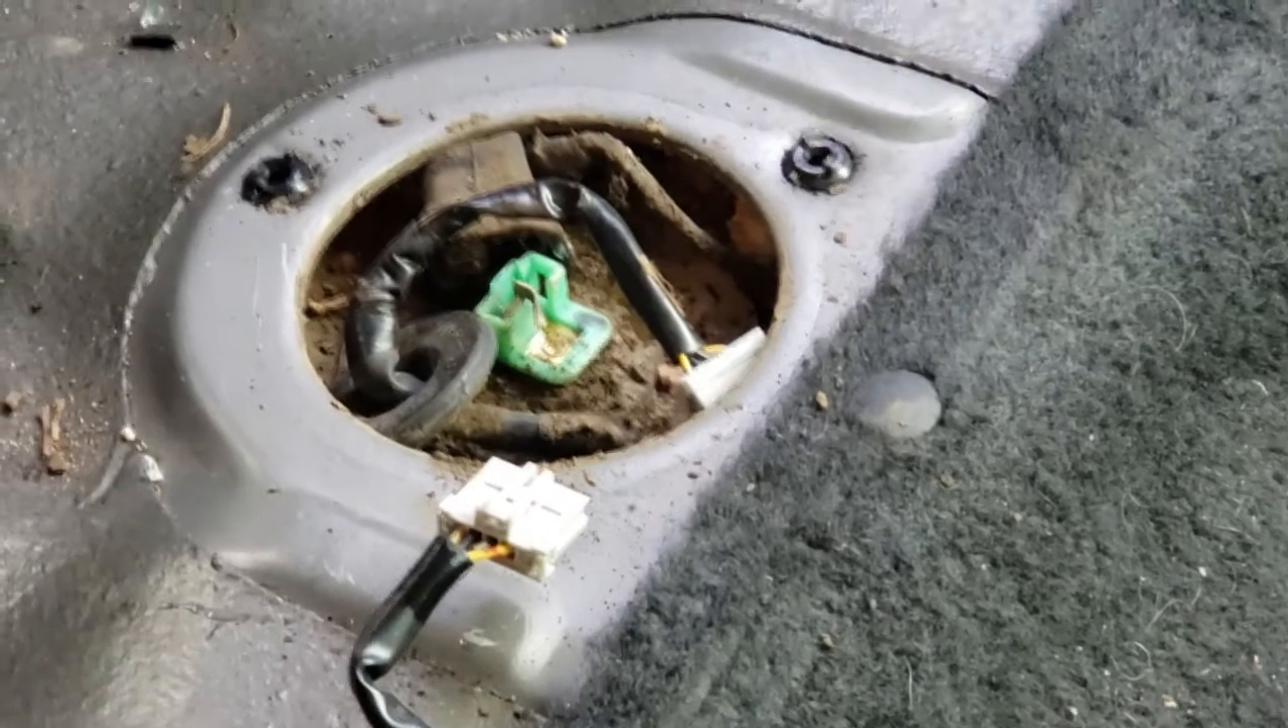Okay we've taken the fuel sending unit cover off disconnected the power wires and leads and tucked them back down.